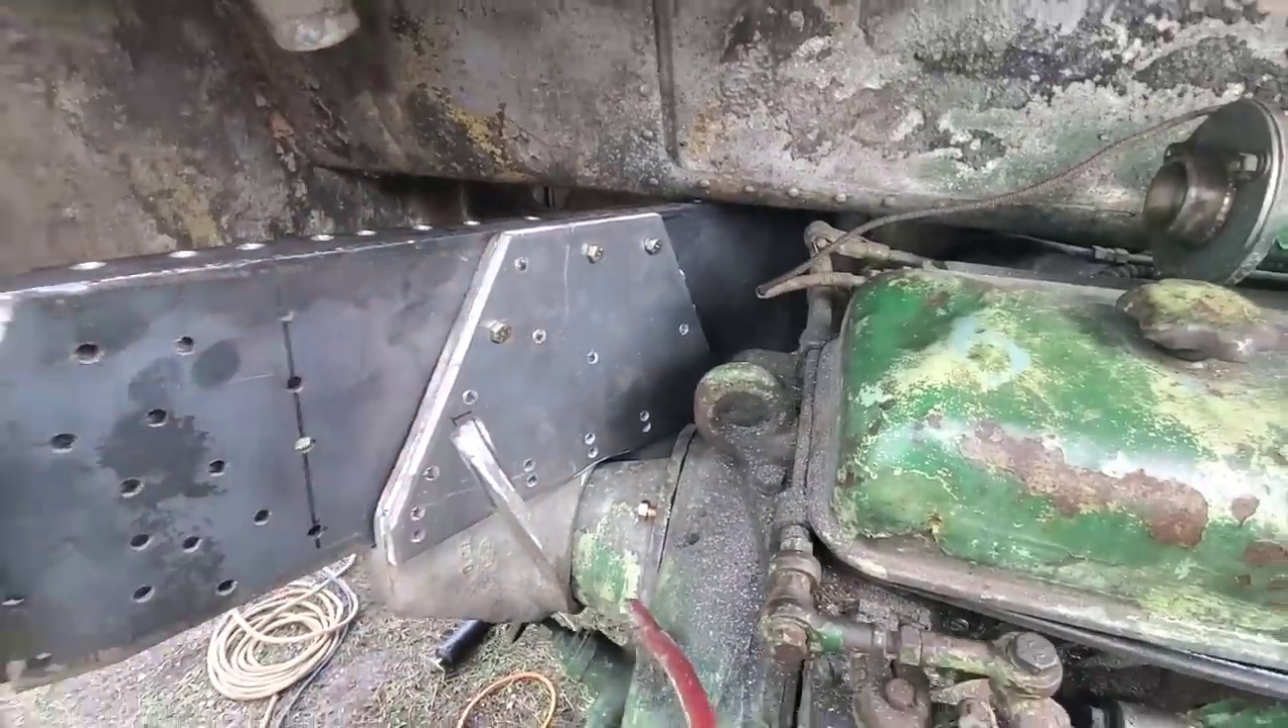The mount is in. Got a couple bolts.